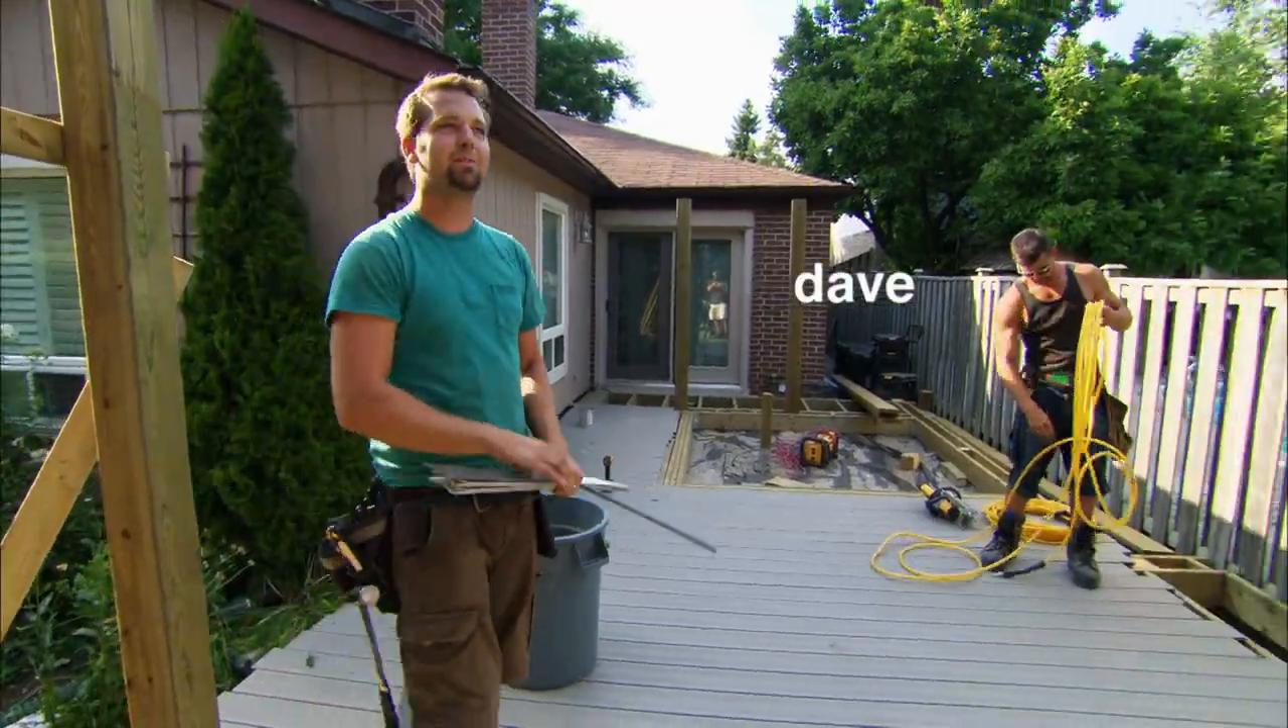We got most of the decking down. We just got a good start on the borders.